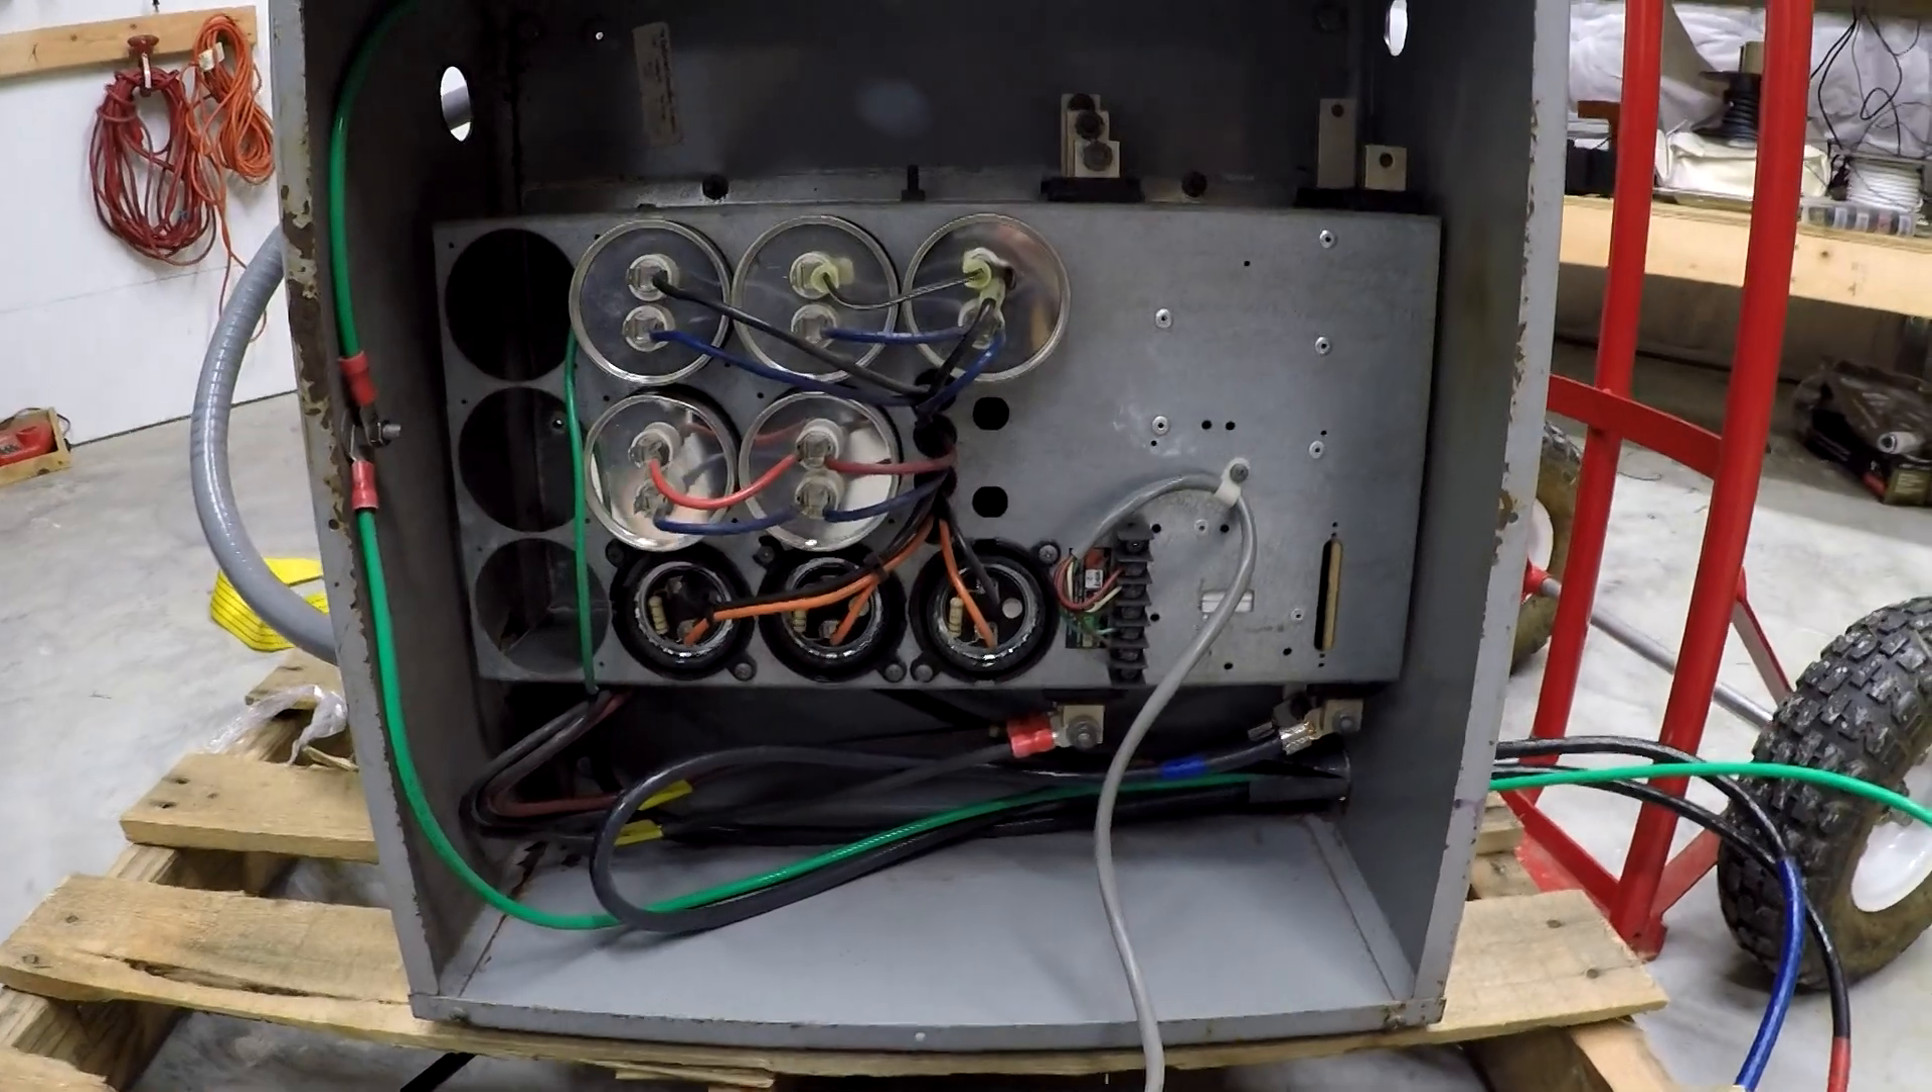So, the panel is off. And it looks like you've got a bunch of capacitors.